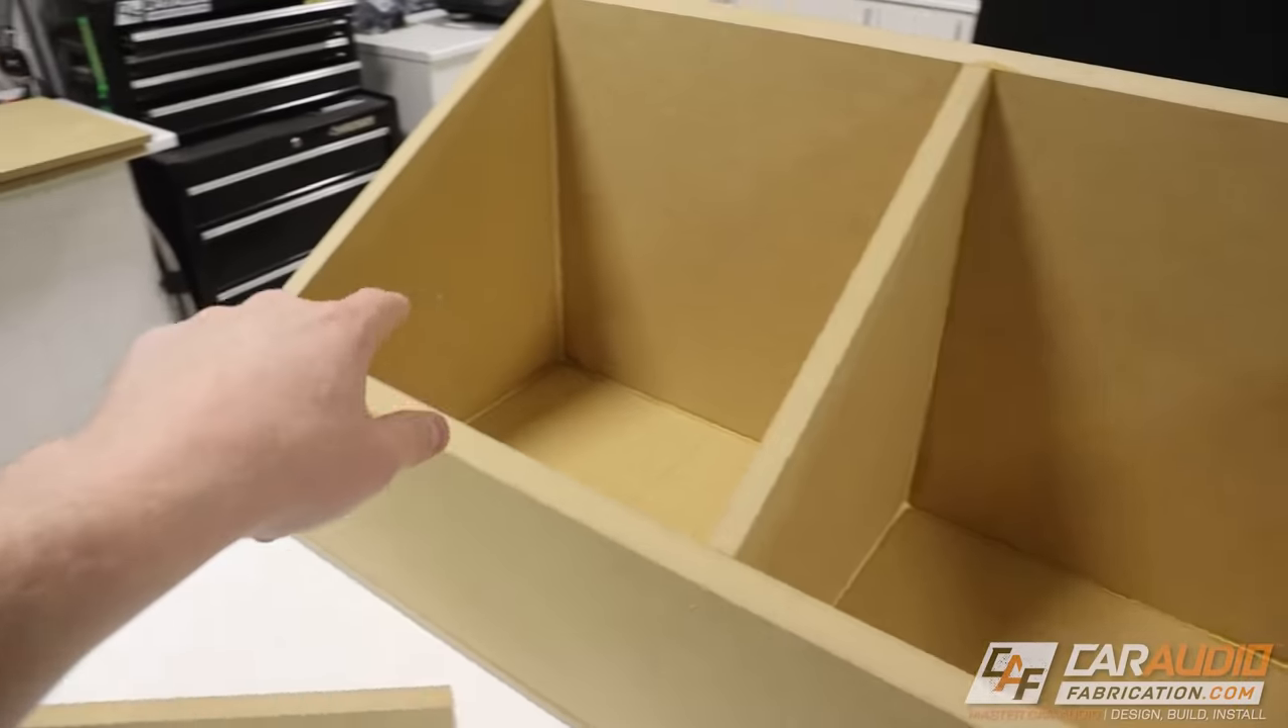So now I have the majority of the box assembled. I still need to add the baffle where the woofers will actually mount.